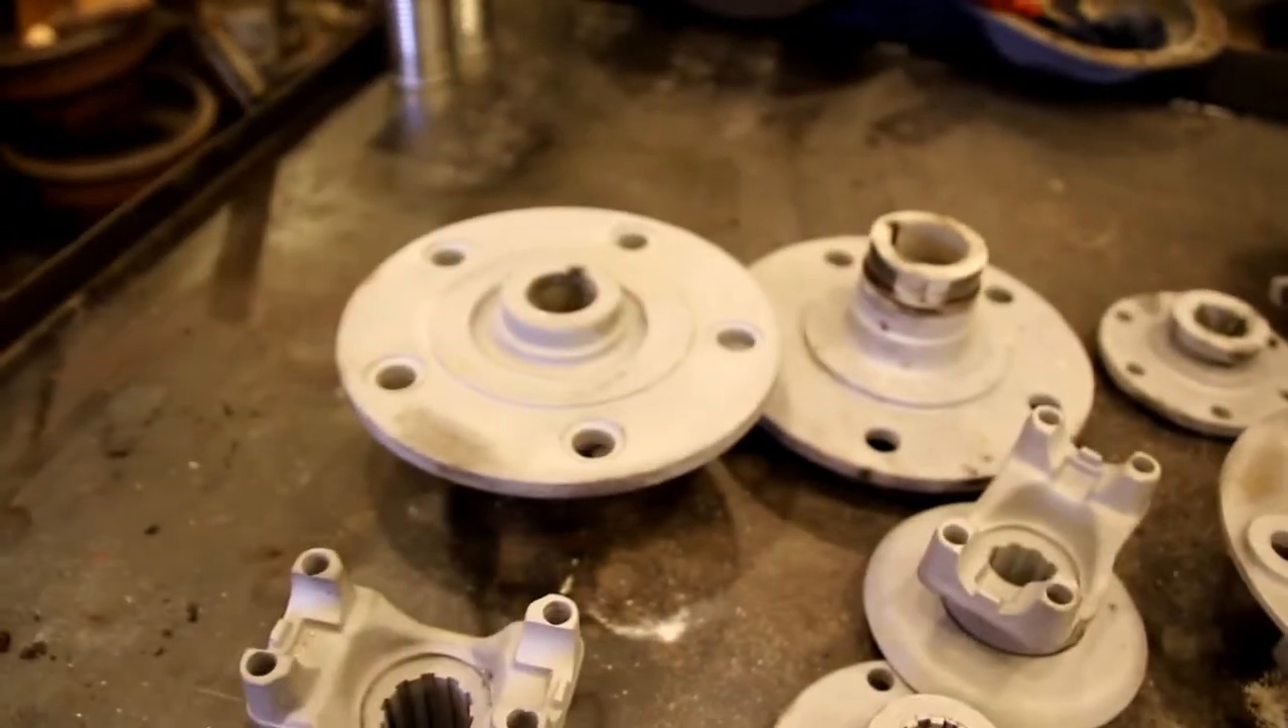The rear hubs we still got to press the studs in there.